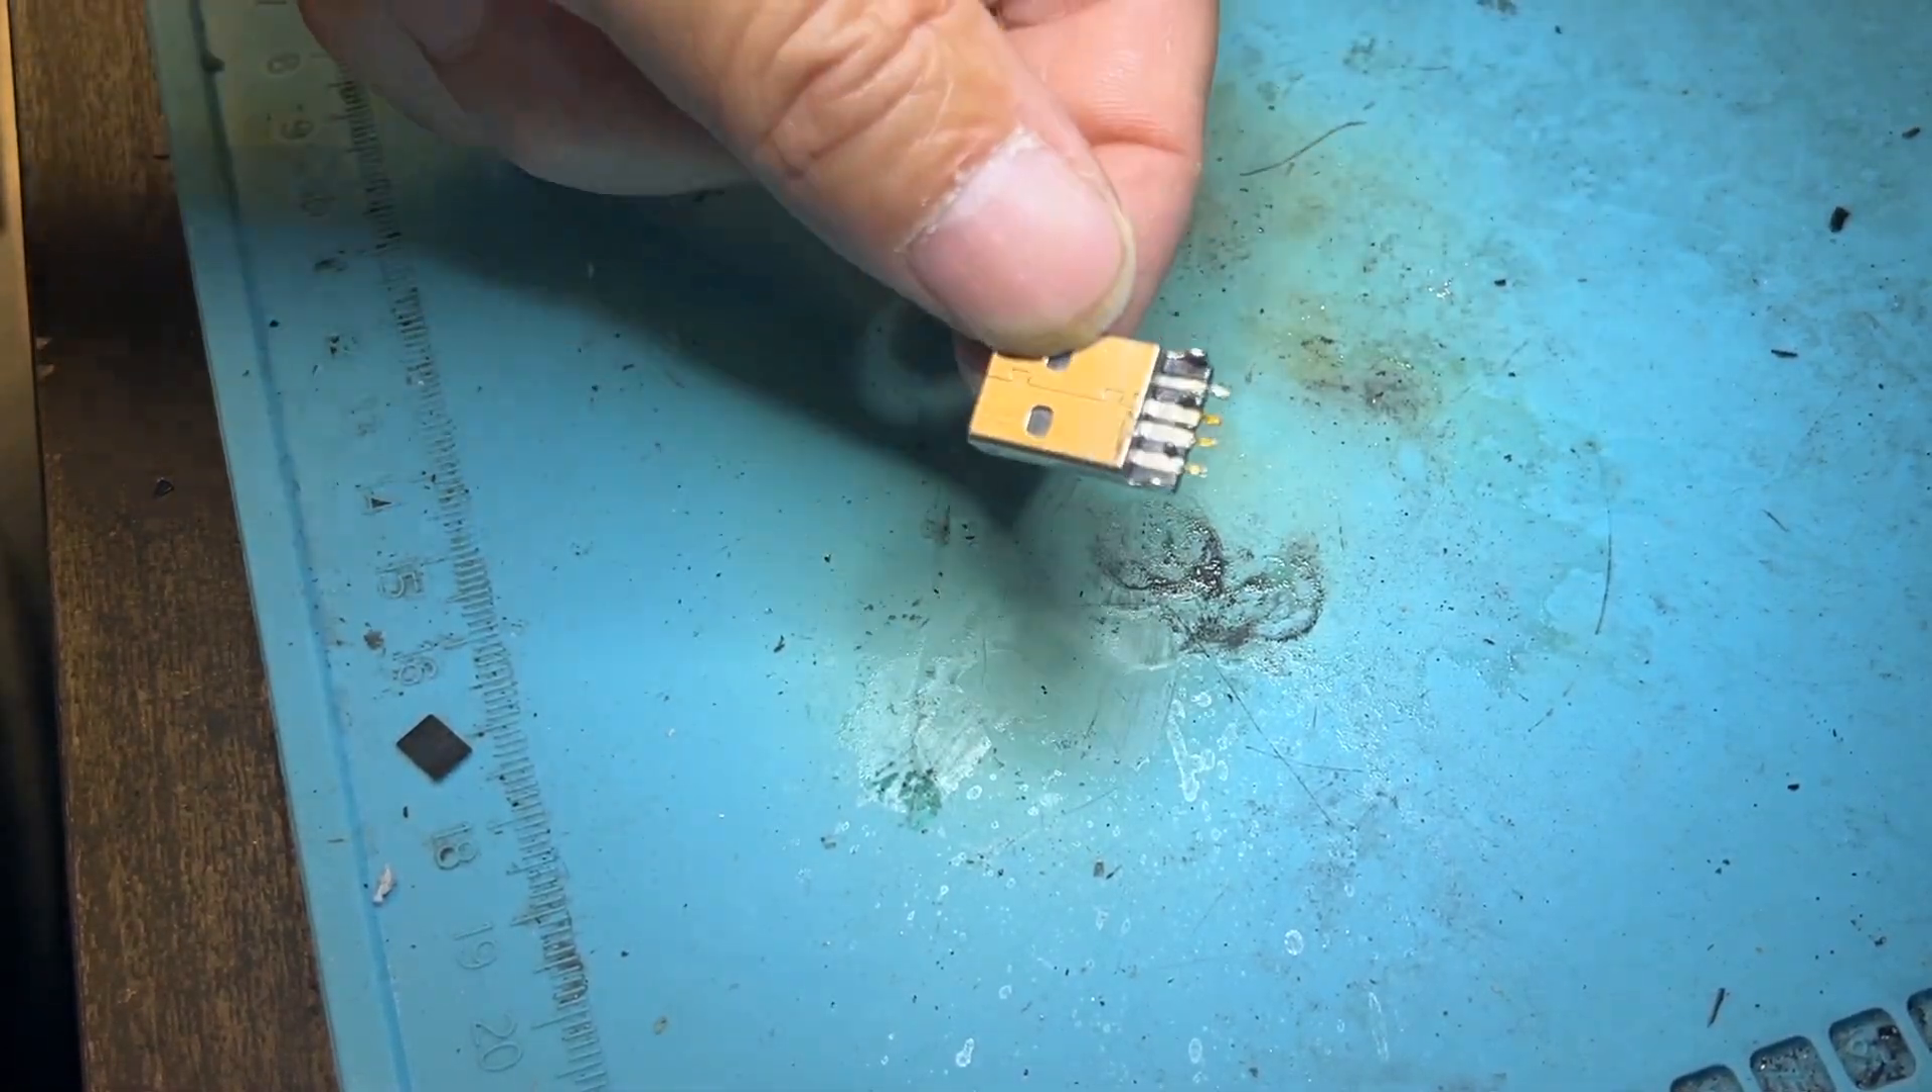Okay, now the port is off from the donor board, and you just have to clean that up a little bit, and put that on there to the board that needs it.